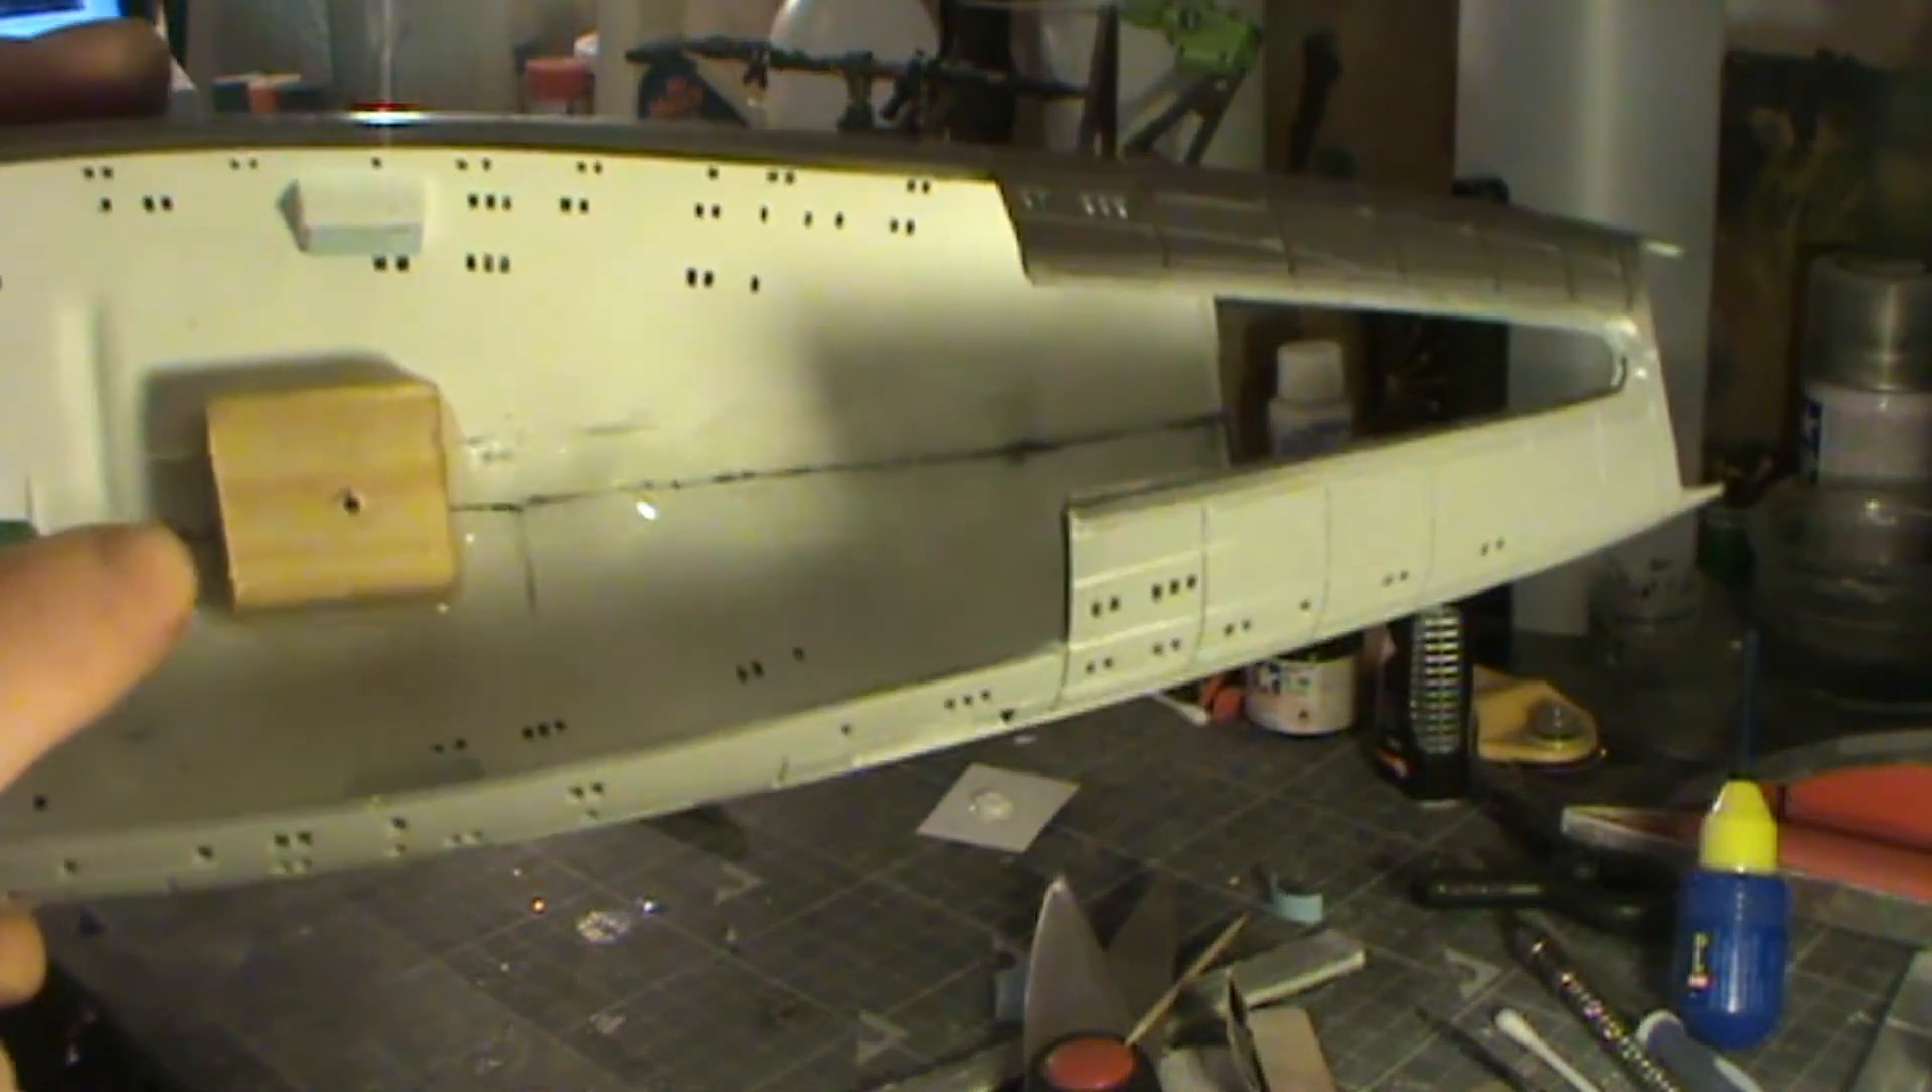So we have now got the block of wood in for the pole.